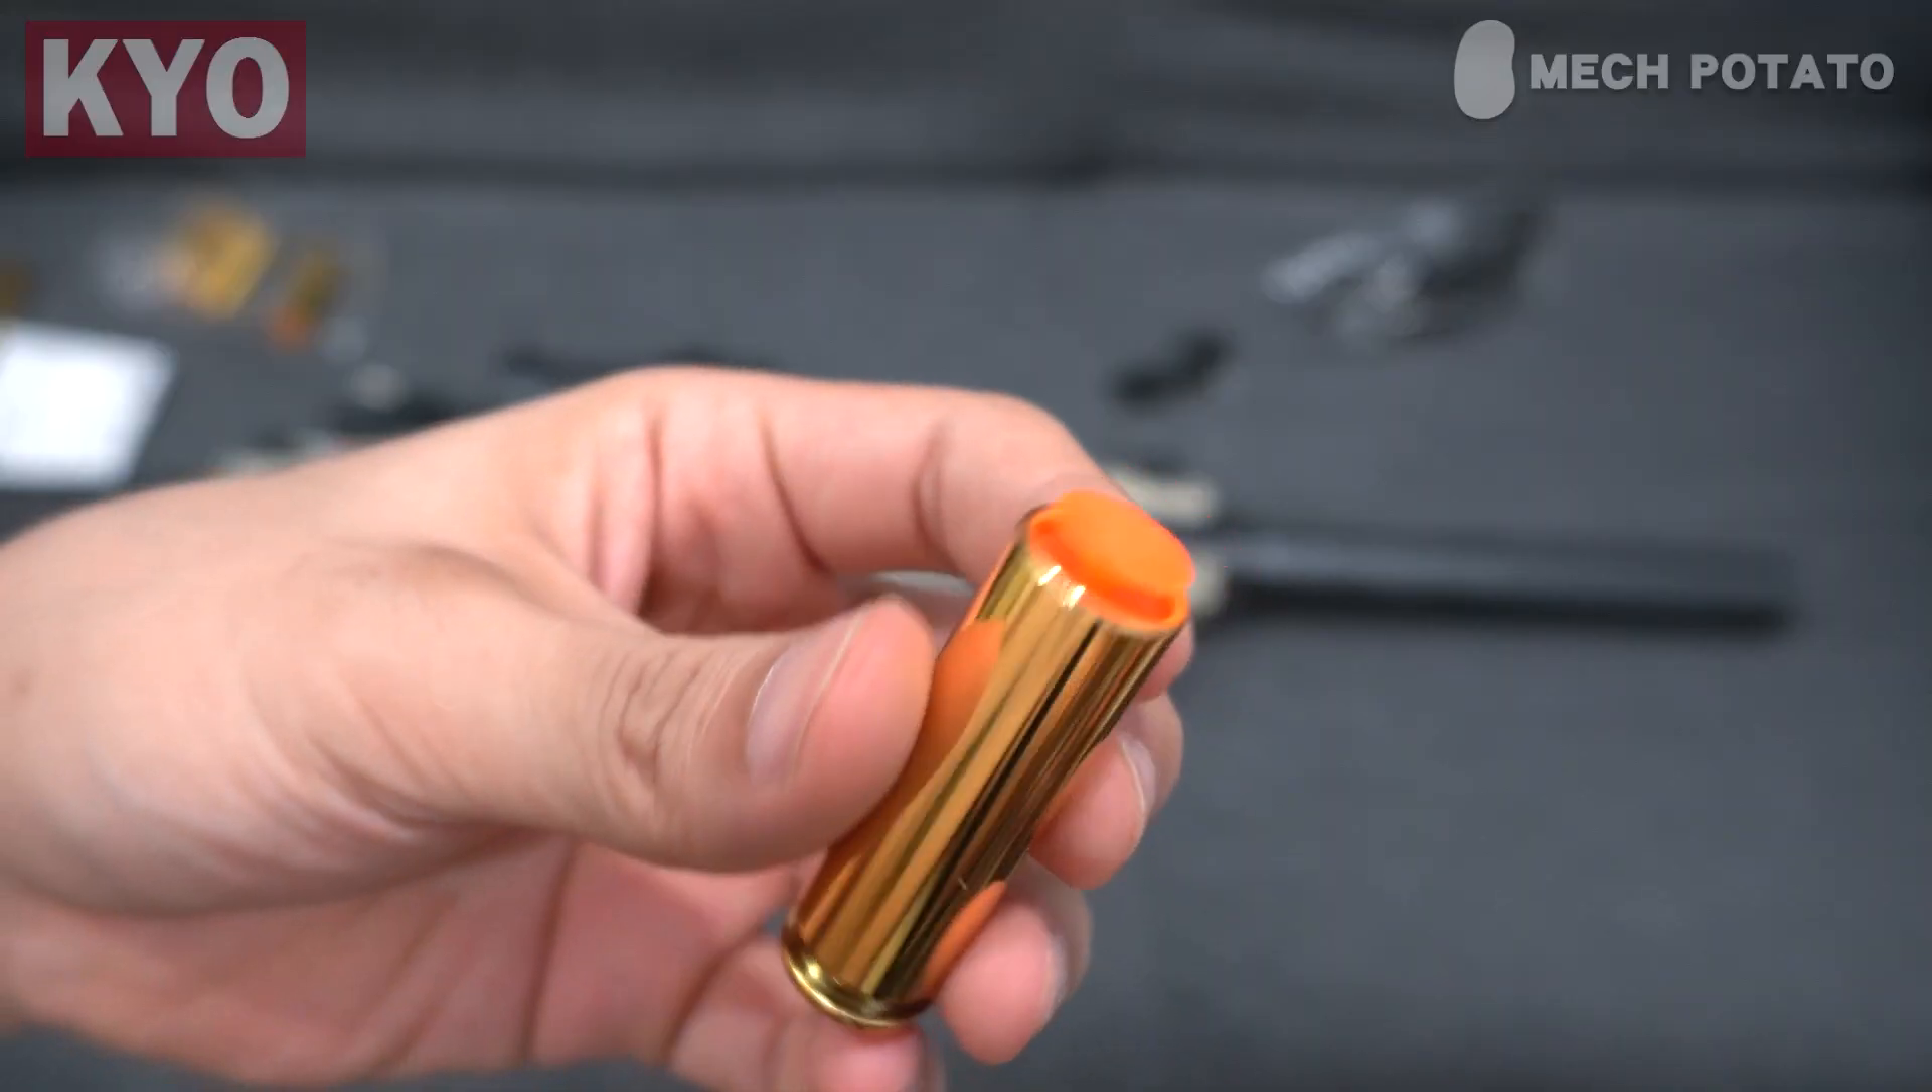When you actually put the darts into the shell, as you can see, the suction cup is actually slightly protruding, which sometimes cause the shells to stuck in the magazine.